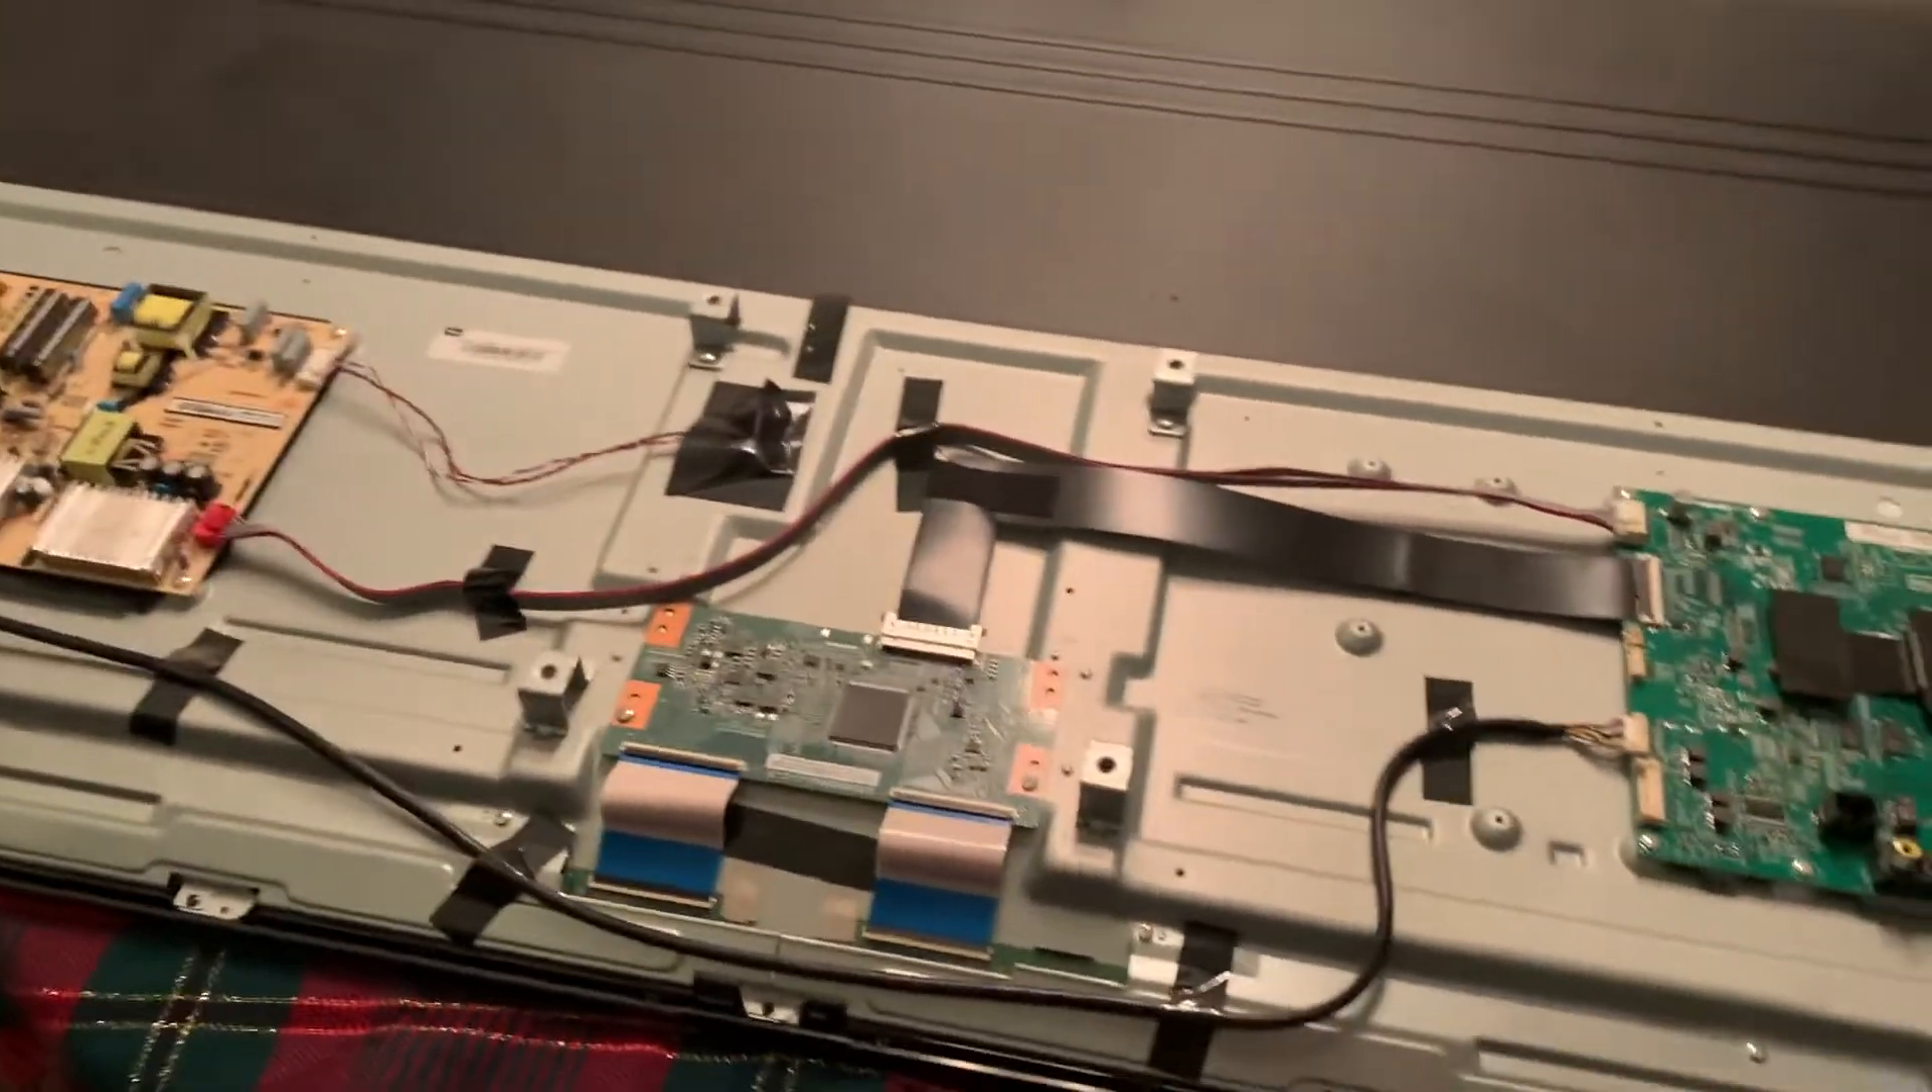As you can see we've now revealed all of our boards.